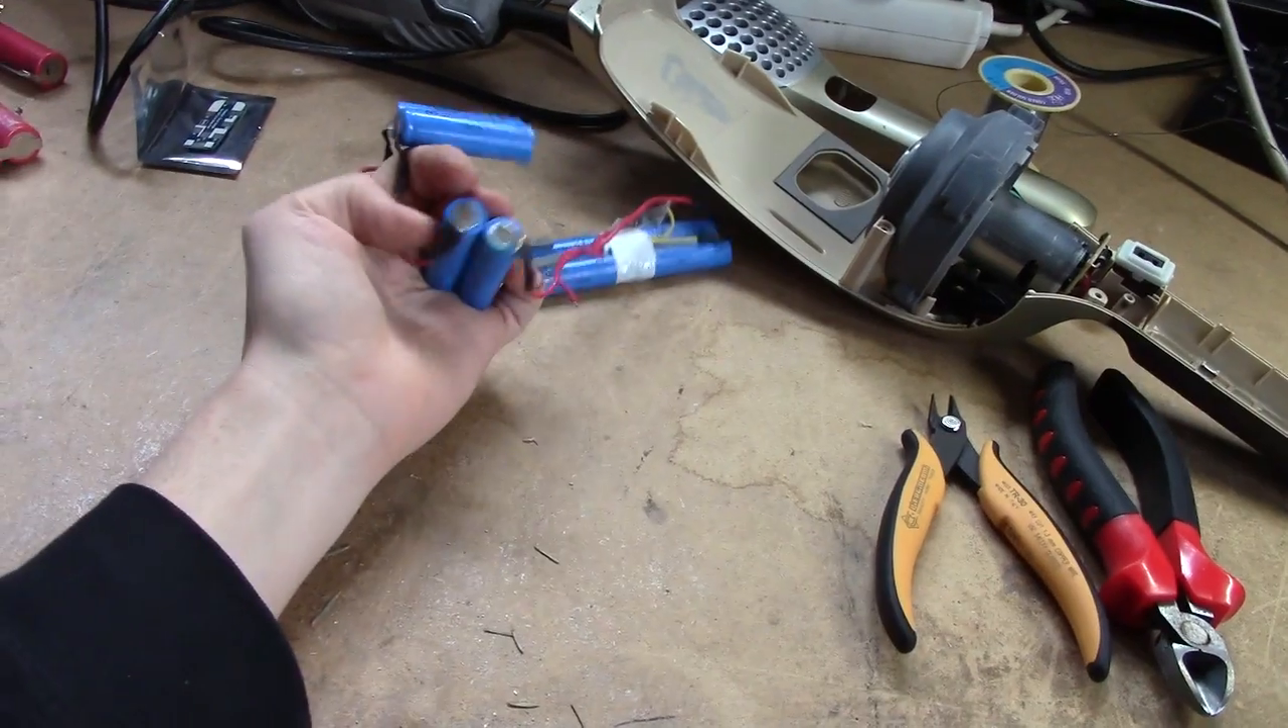So where I'm at now is that I've ripped out the old NIMH cells.